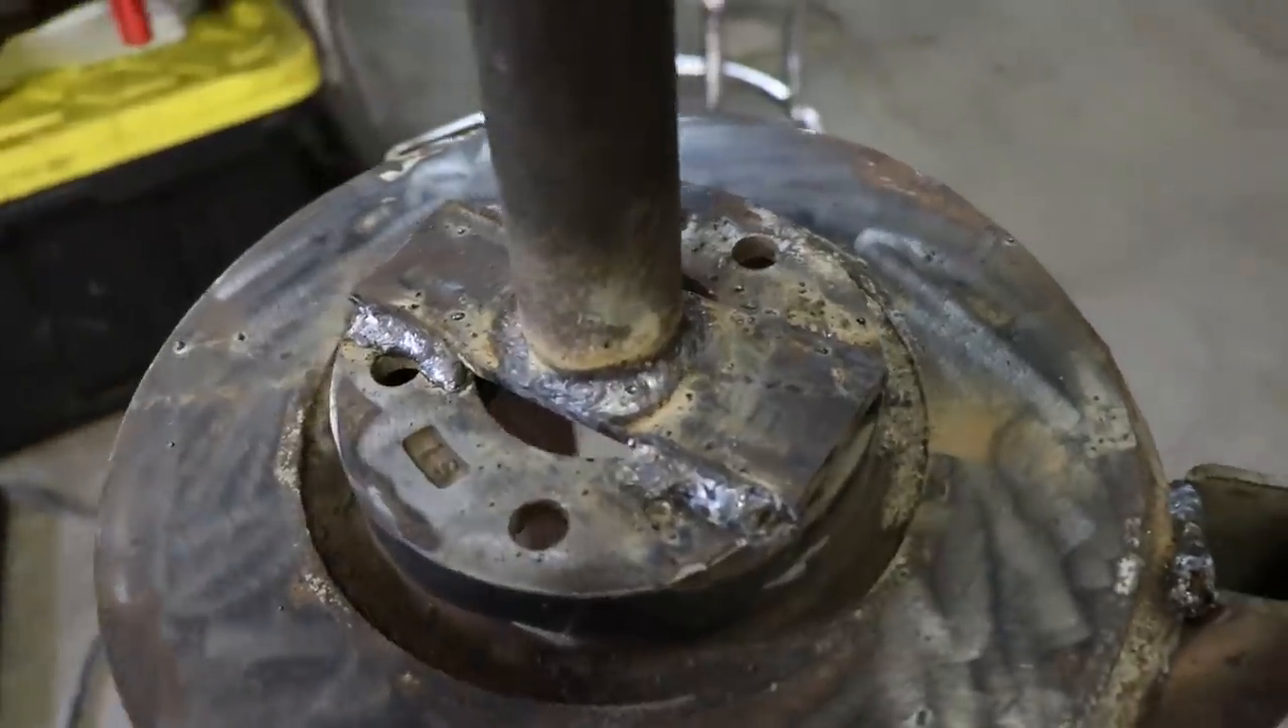We've got our top welded but there's lots more welding to do on the rotor yet.